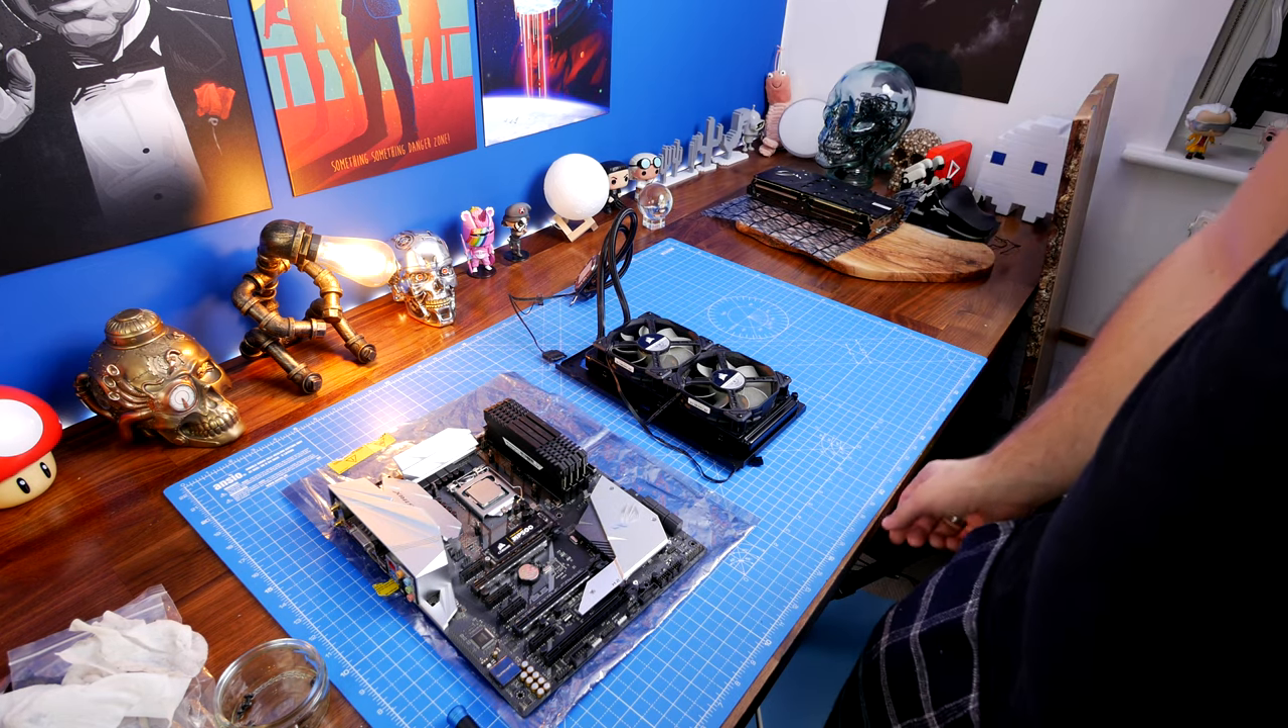Now I'm in a position where I have obviously separated the motherboard and the pump, which you wouldn't necessarily do if you were just looking to clean the pump.